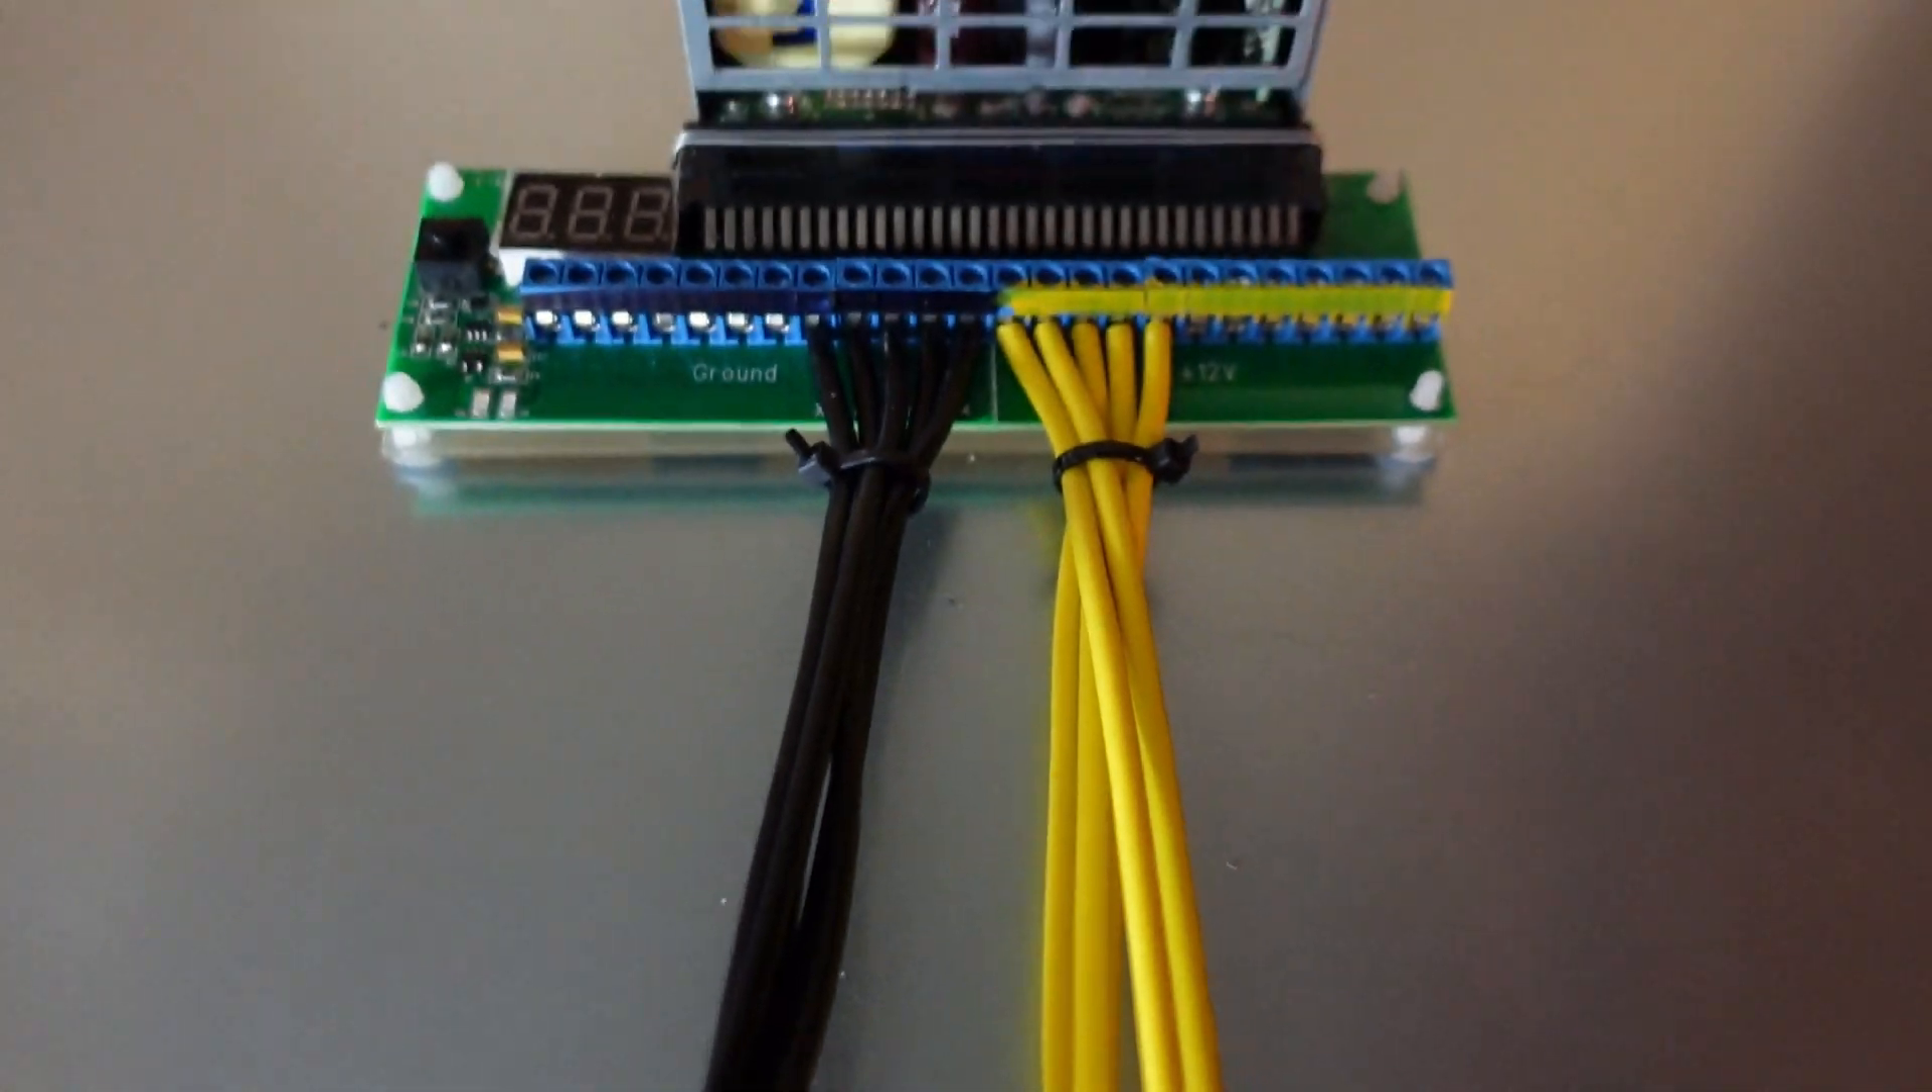So here you can see our wiring is in i put a bit of zip ties around them so everything looks kind of nice neat and clean.